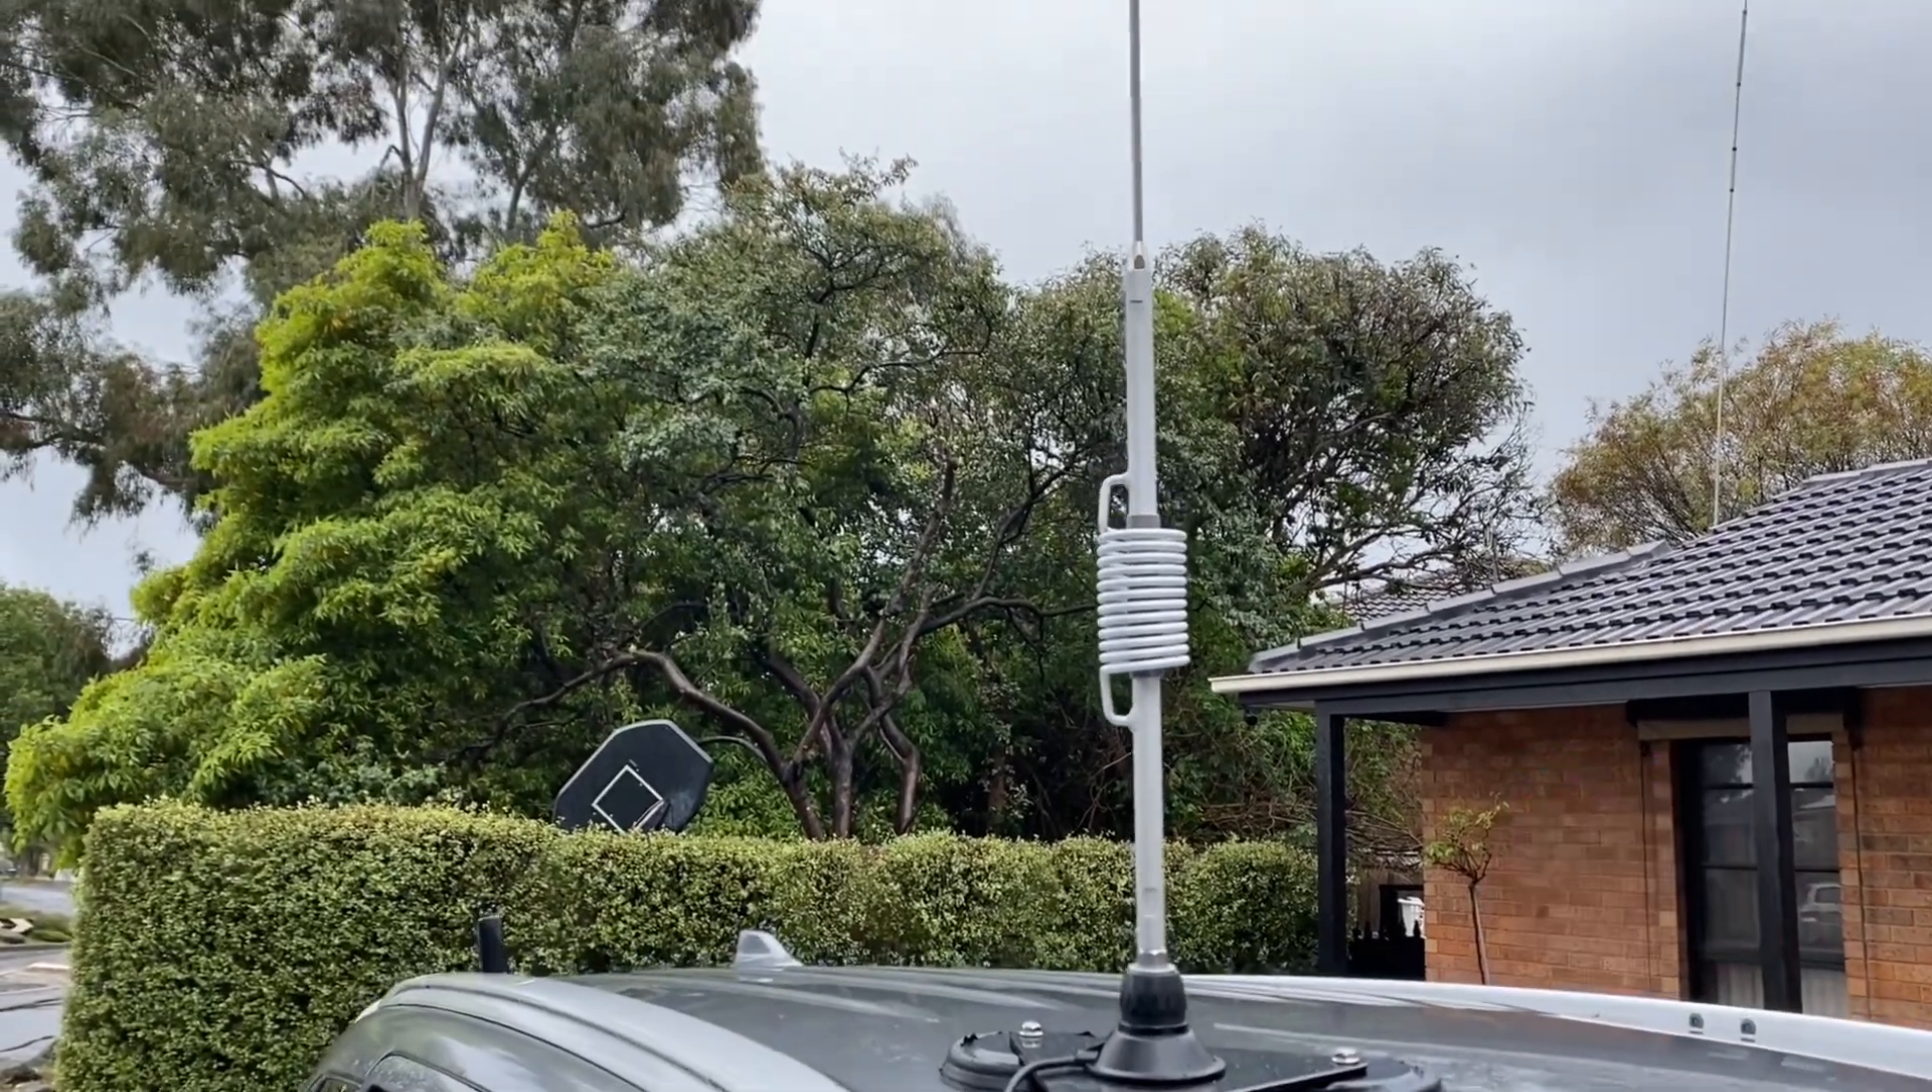All right so there we go we have the antenna on the car here.